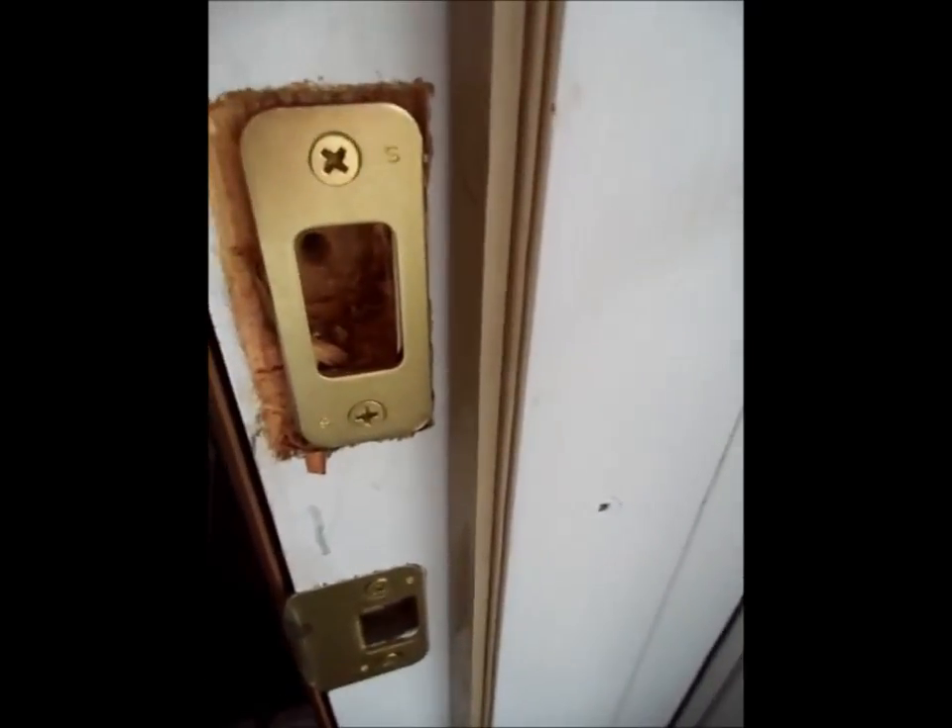I made the hole too big for my door lock, so I'm going to fill it with this stuff, Durham's water putty.